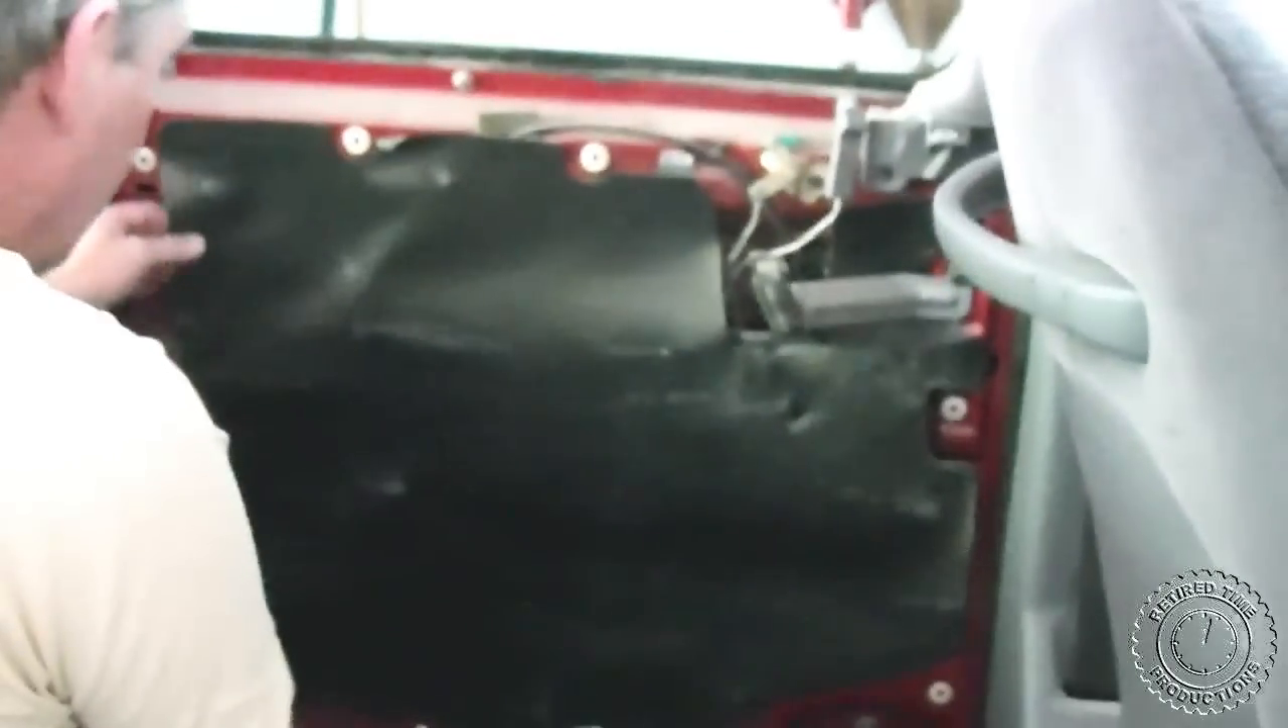Now we just have to remove this rubber covering that's over everything and it's just kind of stuck on there.